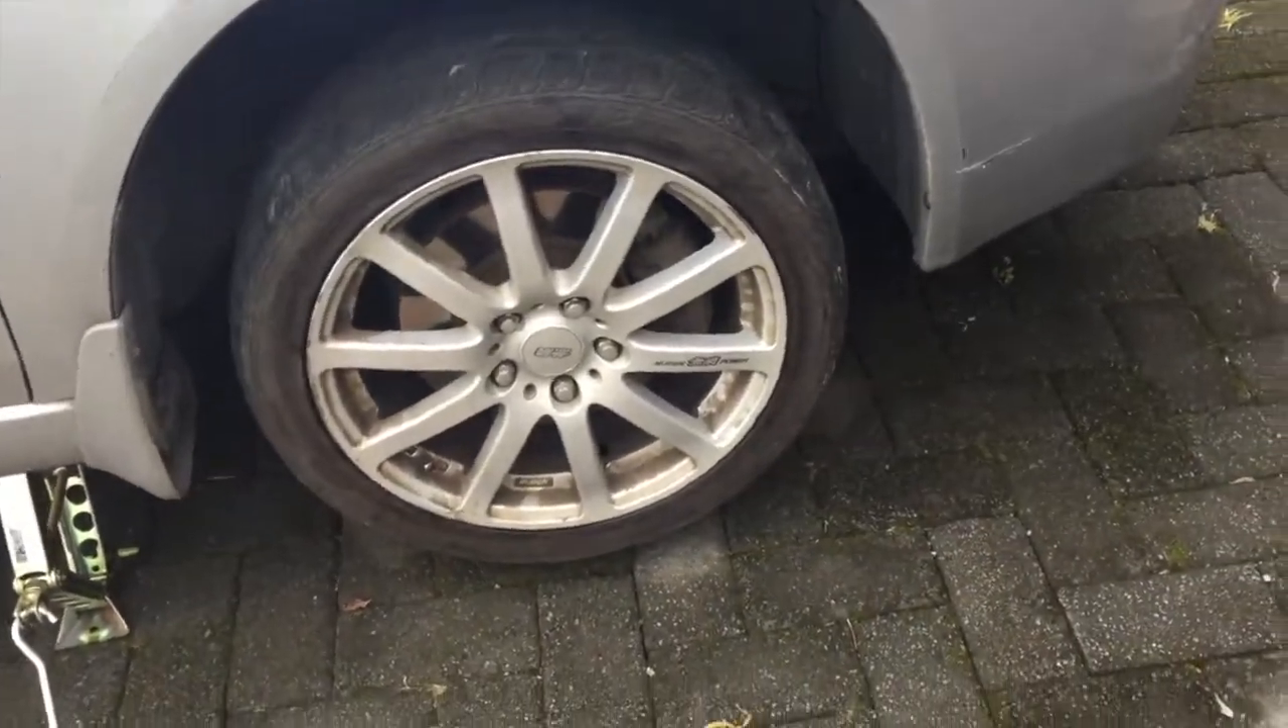Right, the tire's on.